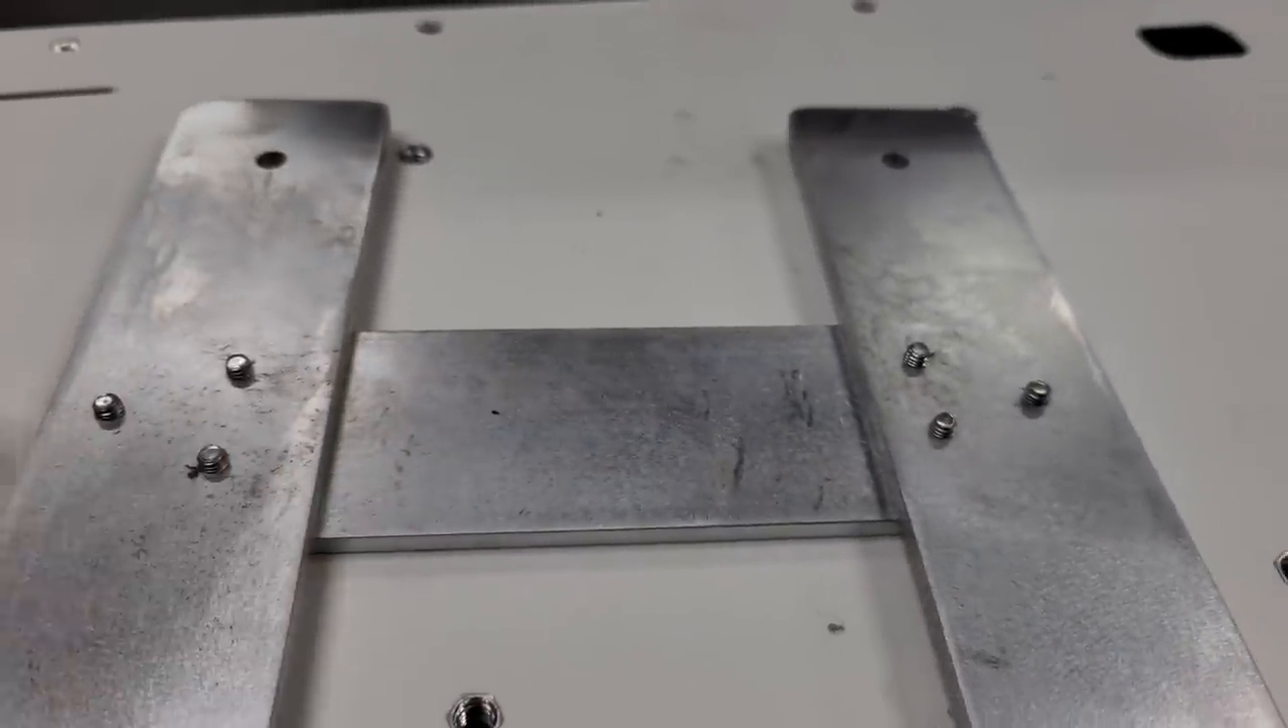My studs are sticking through a little bit.